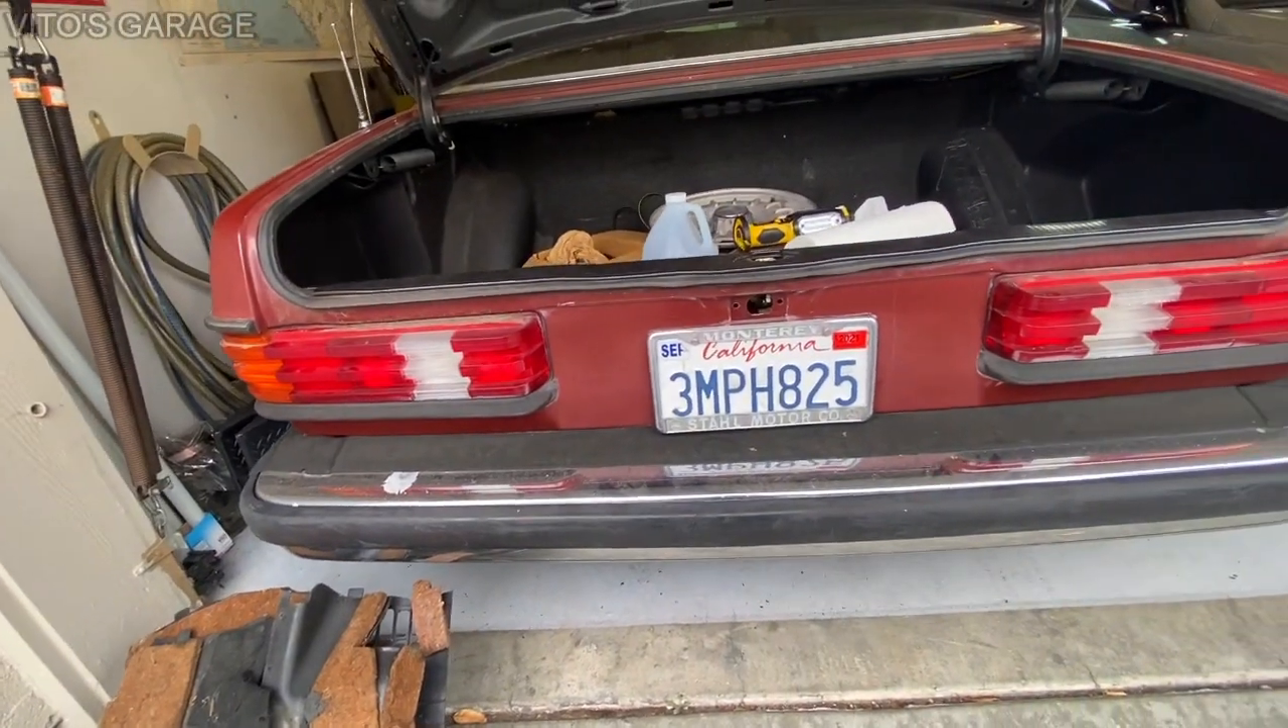We just installed this uh left rear tail light.